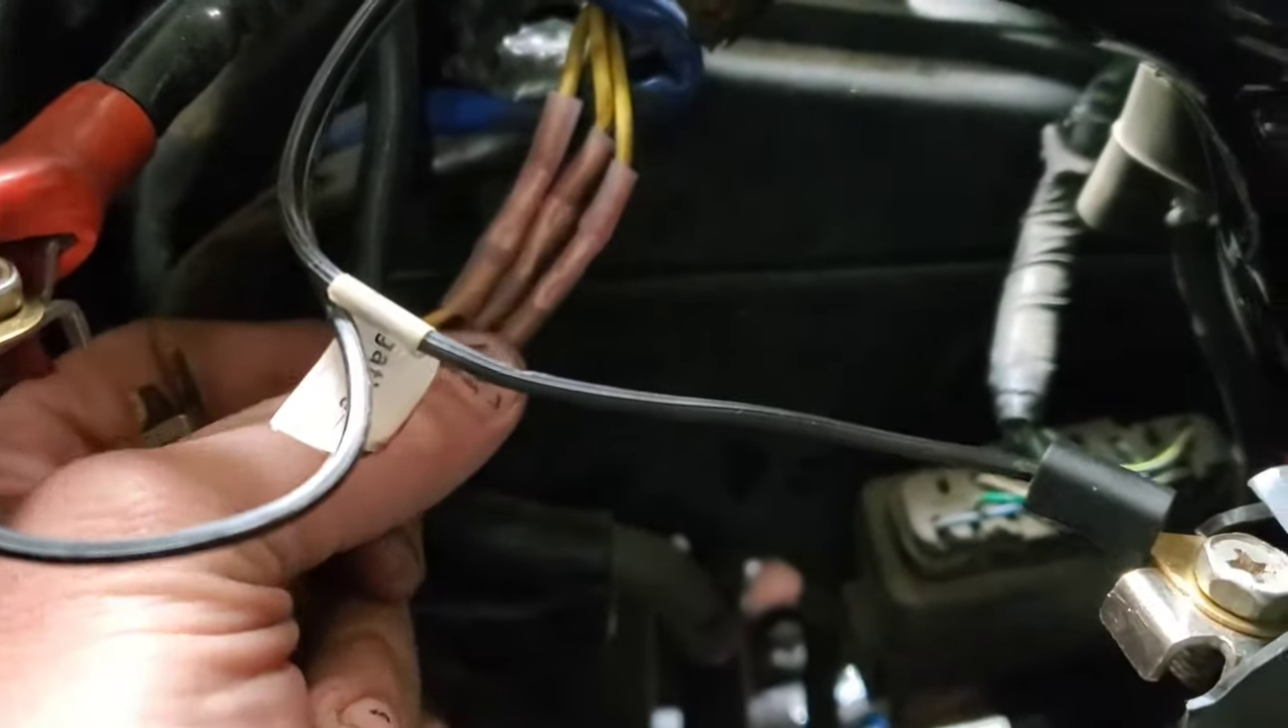That's three new connectors, and I've put a little heat to them just to shrink the shrink wrap down a little bit.